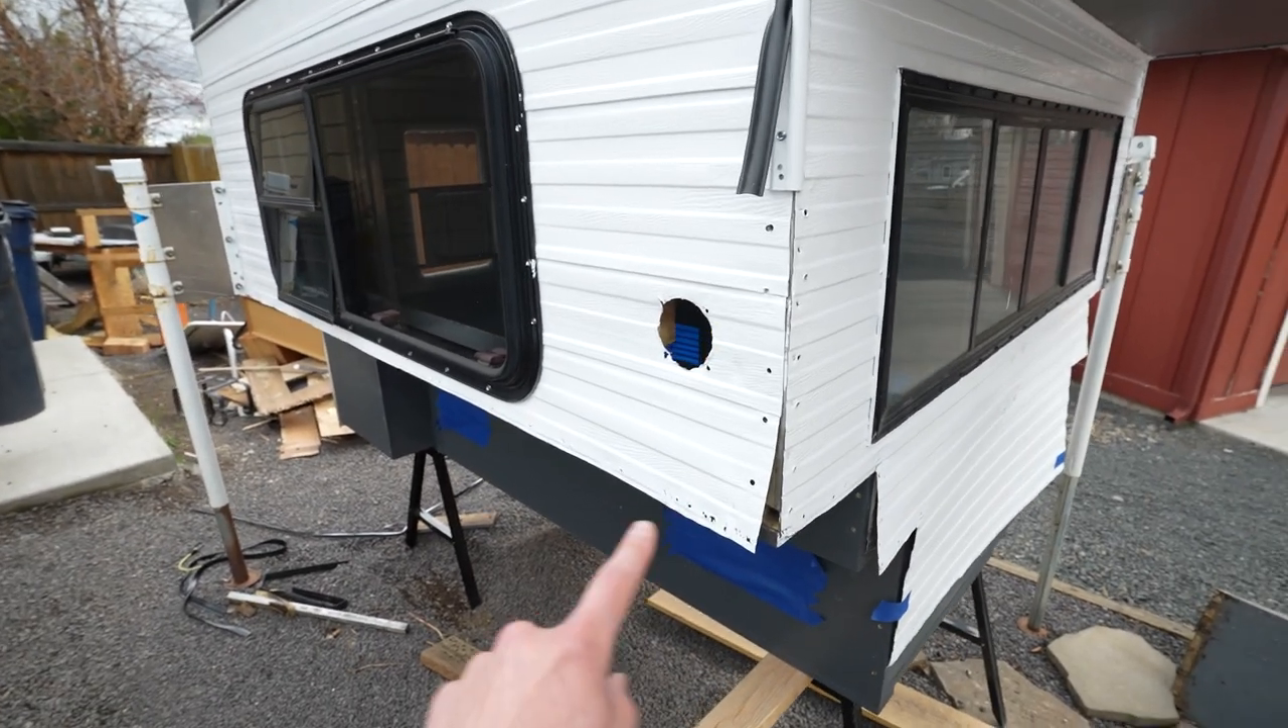And, this side will be nearly done other than putting on this bottom piece of trim, which we already got that painted as well.